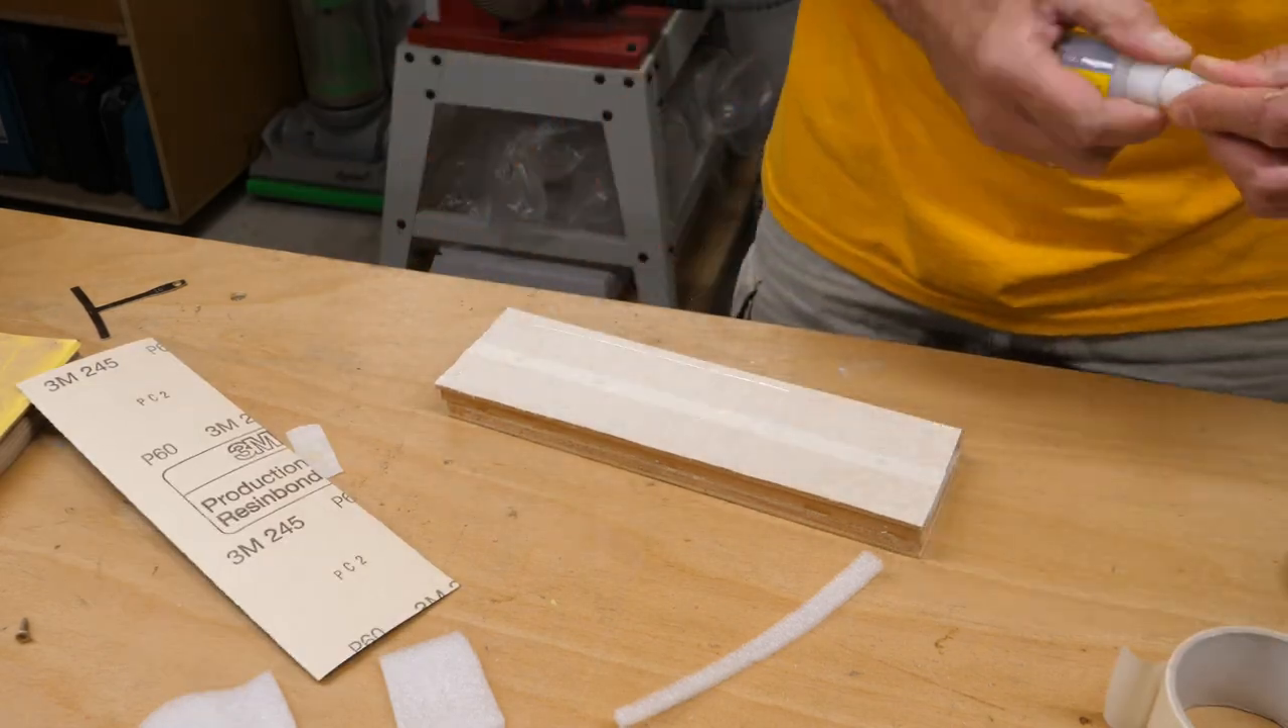Now all I need to do is stick the sandpaper on the top.